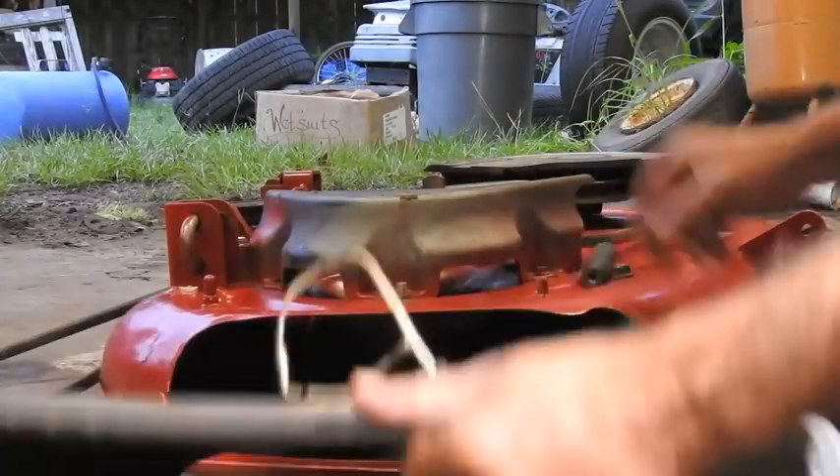The only thing left to do now is to put this chute back on and to put the deck back on.